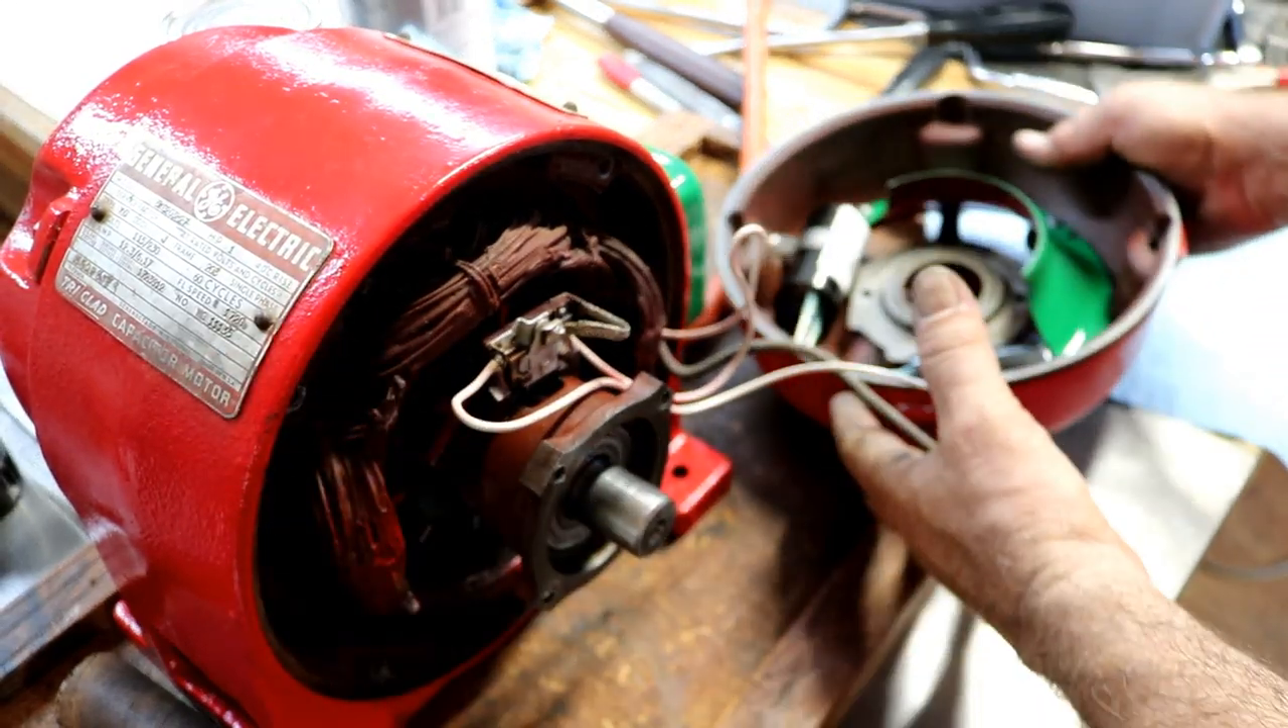So here I've removed the bell.